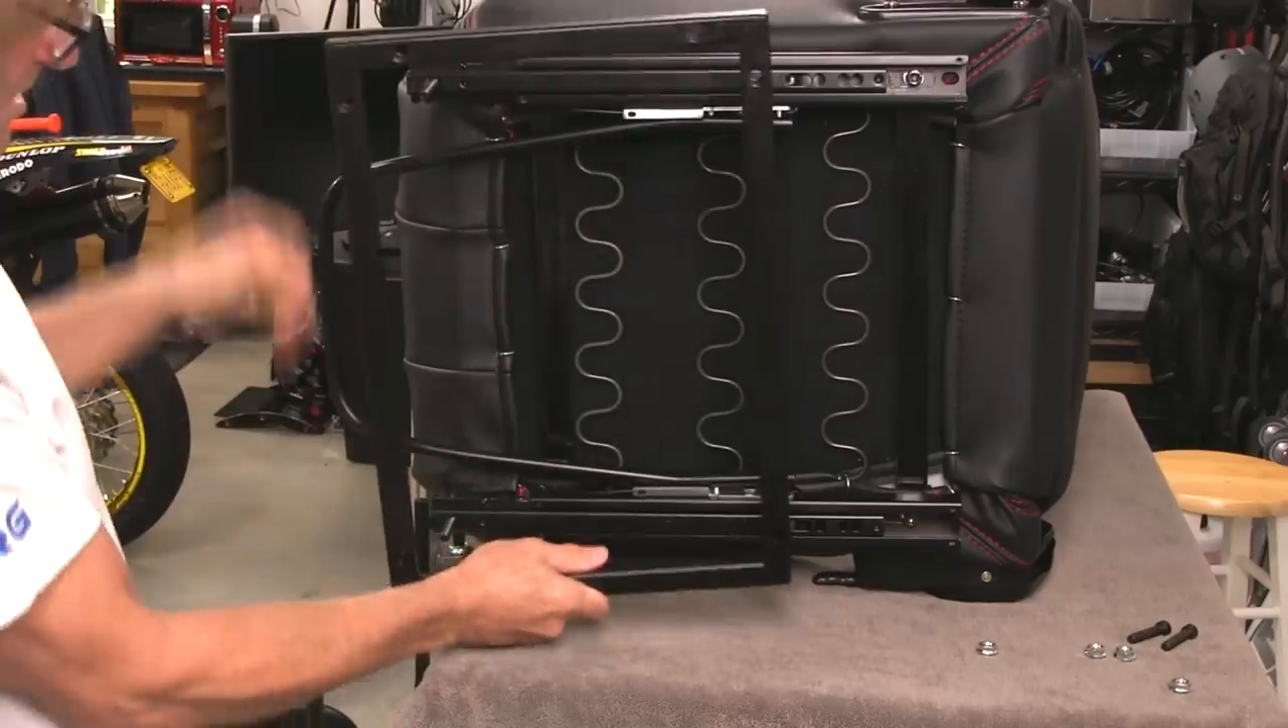Now it's just a matter of getting our bracket up here and getting the bolts in.